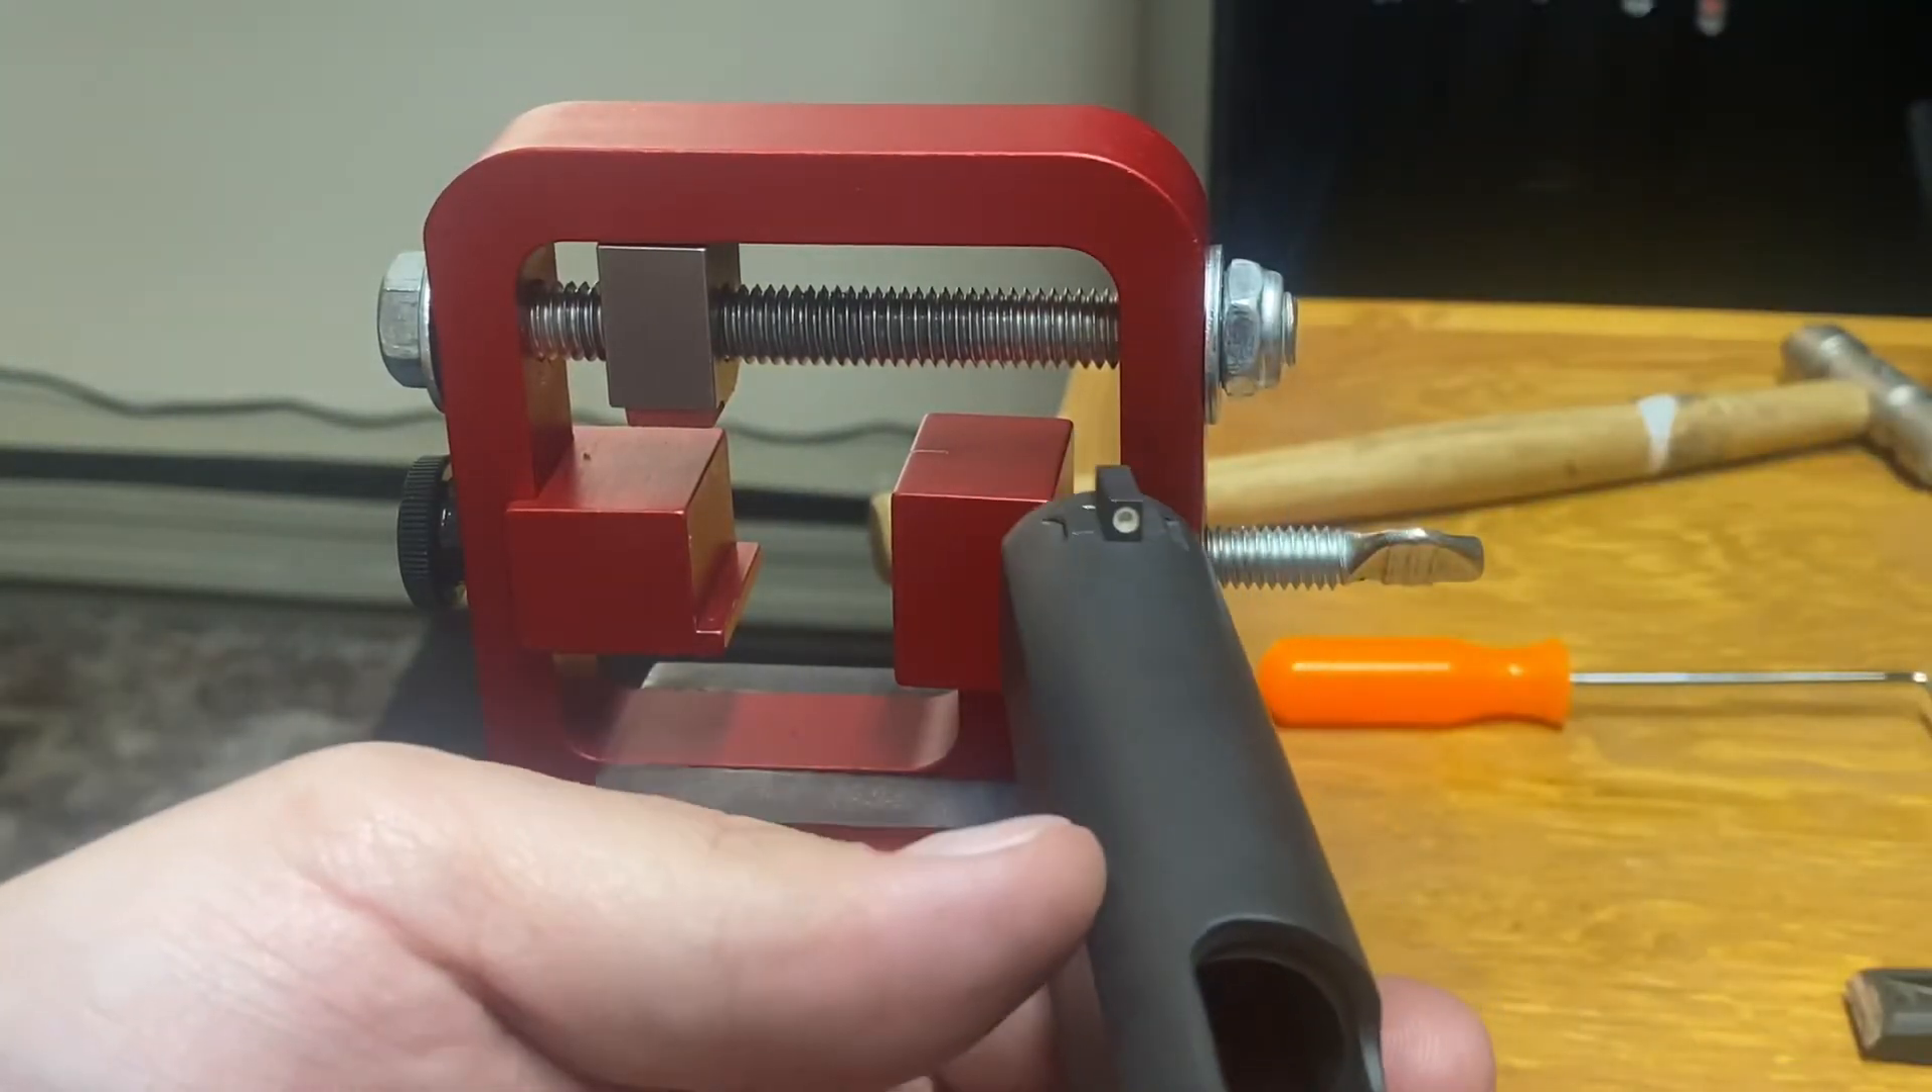And we got our front sight installed.